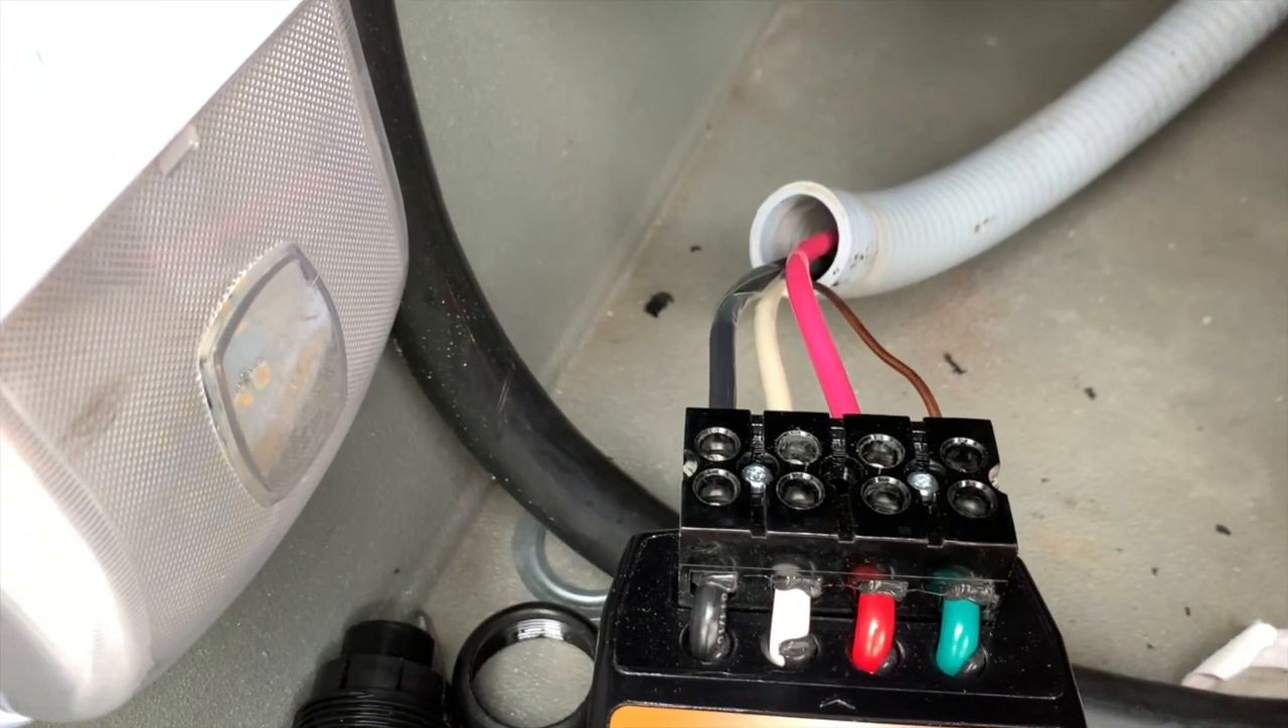Okay I got the four wires that go to the distribution panel in the coach connected to the surge guard unit and just going to put a little bit of electrical tape over that to clean it up.